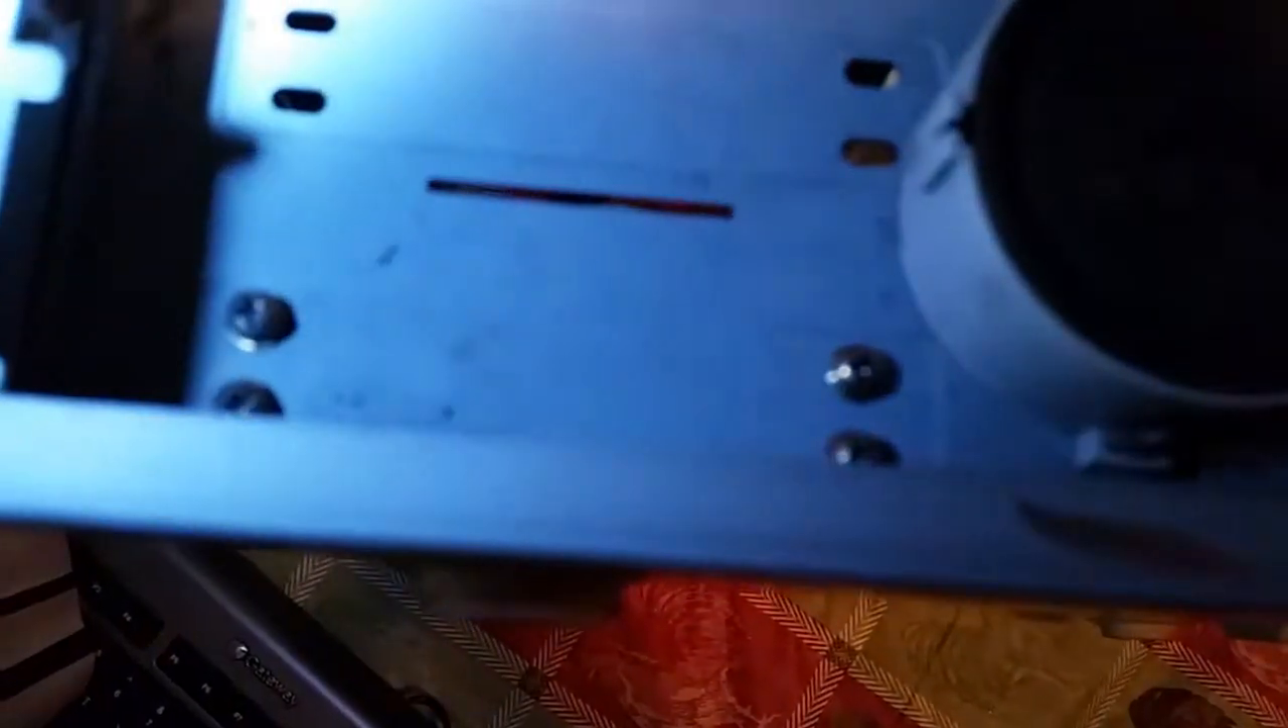This is how far I've gotten. I've only gotten... four screws in.